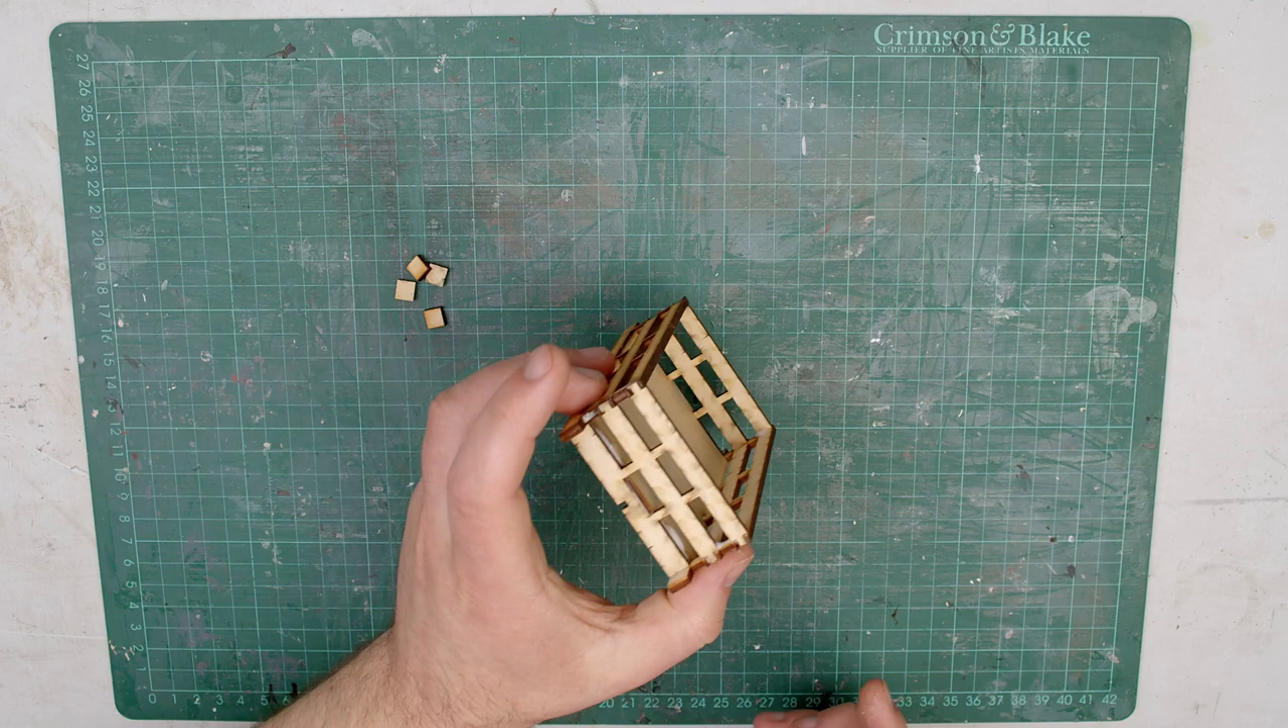With that the body is now mostly assembled and next I'm going to be giving it a coat of paint but first let's leave it a while so all the glue can dry.